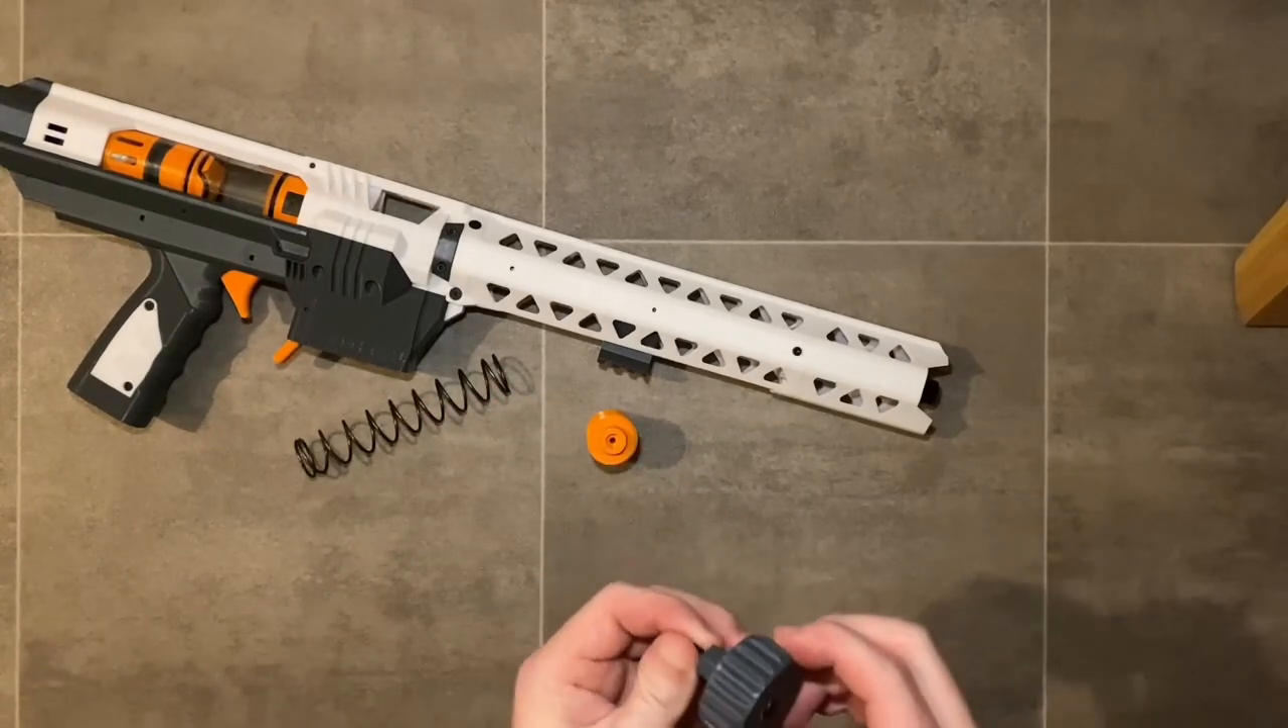The keen amongst you will have realized there's no spring installed in the blaster yet because we've got a quick change spring mechanism and with preload adjustments.